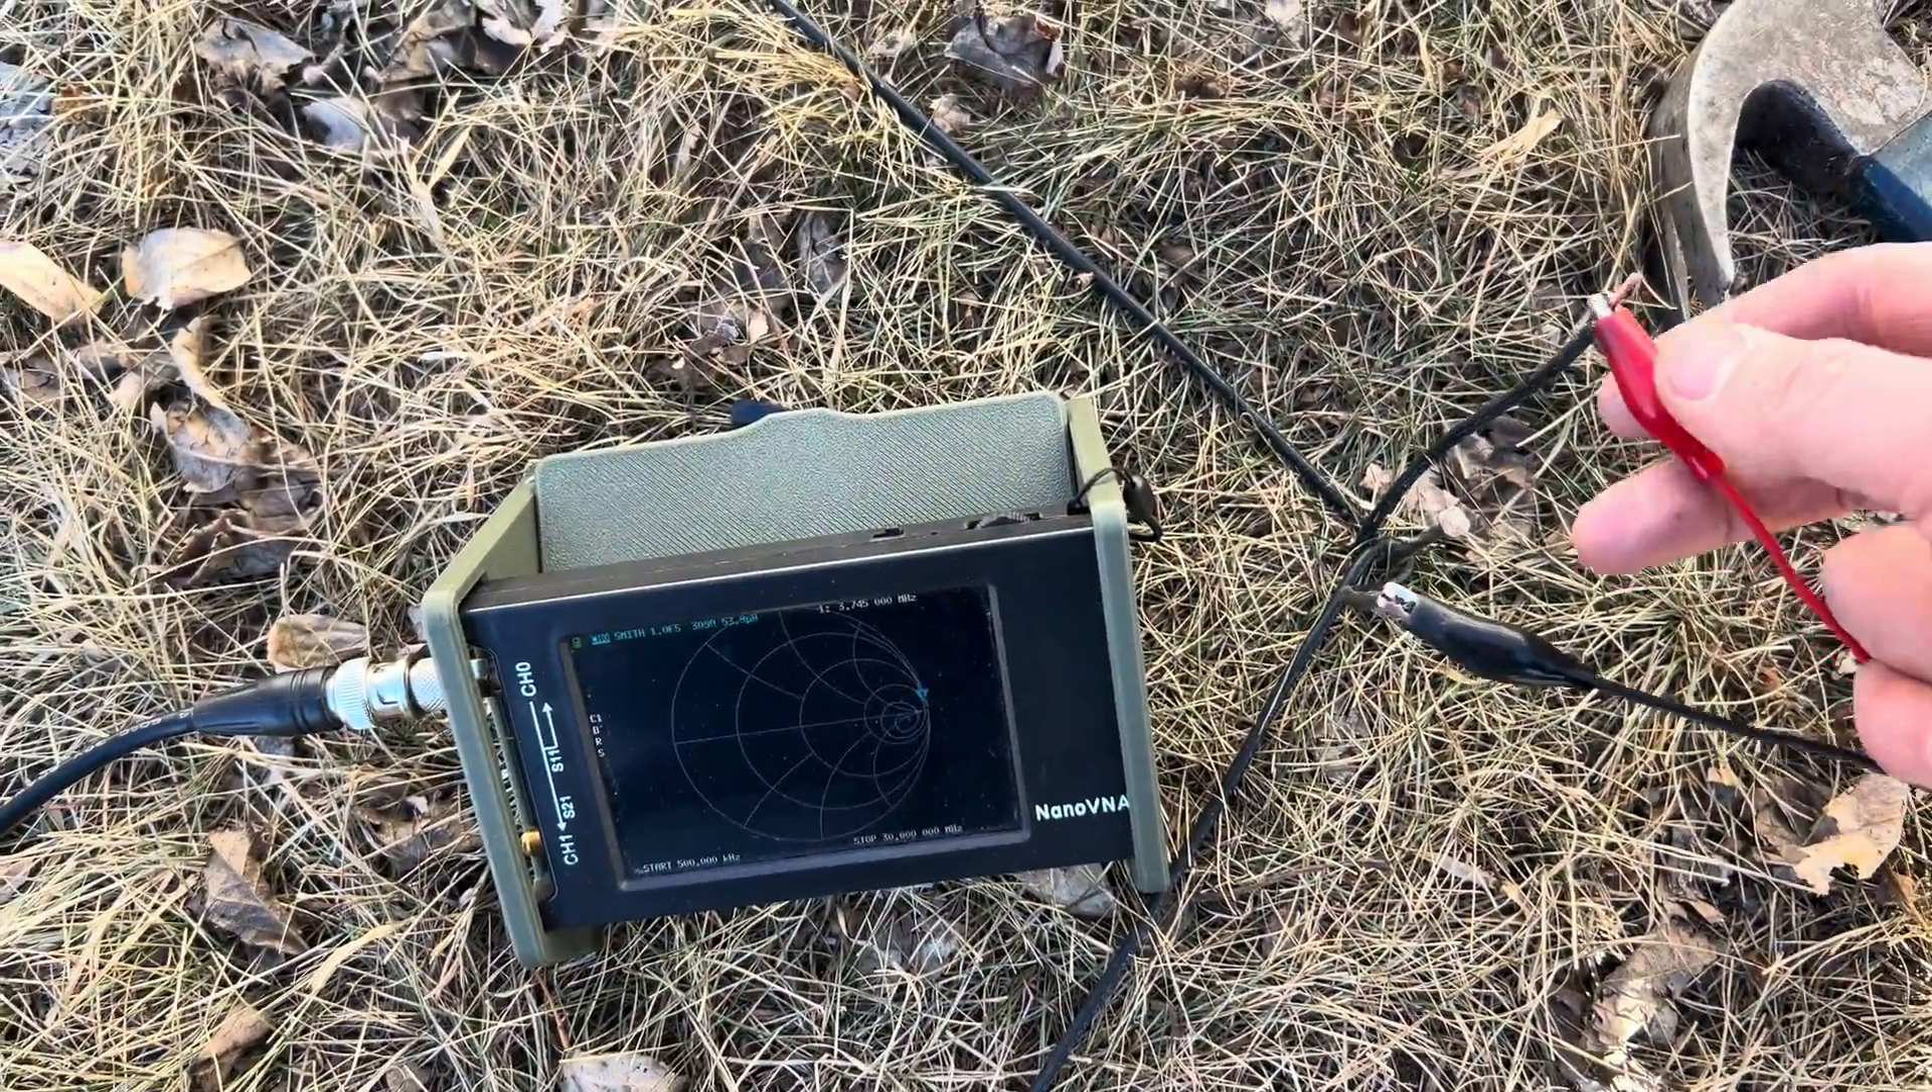So i've got the nano vna connected here and i've gone ahead and calibrated so that this is the reference plane.